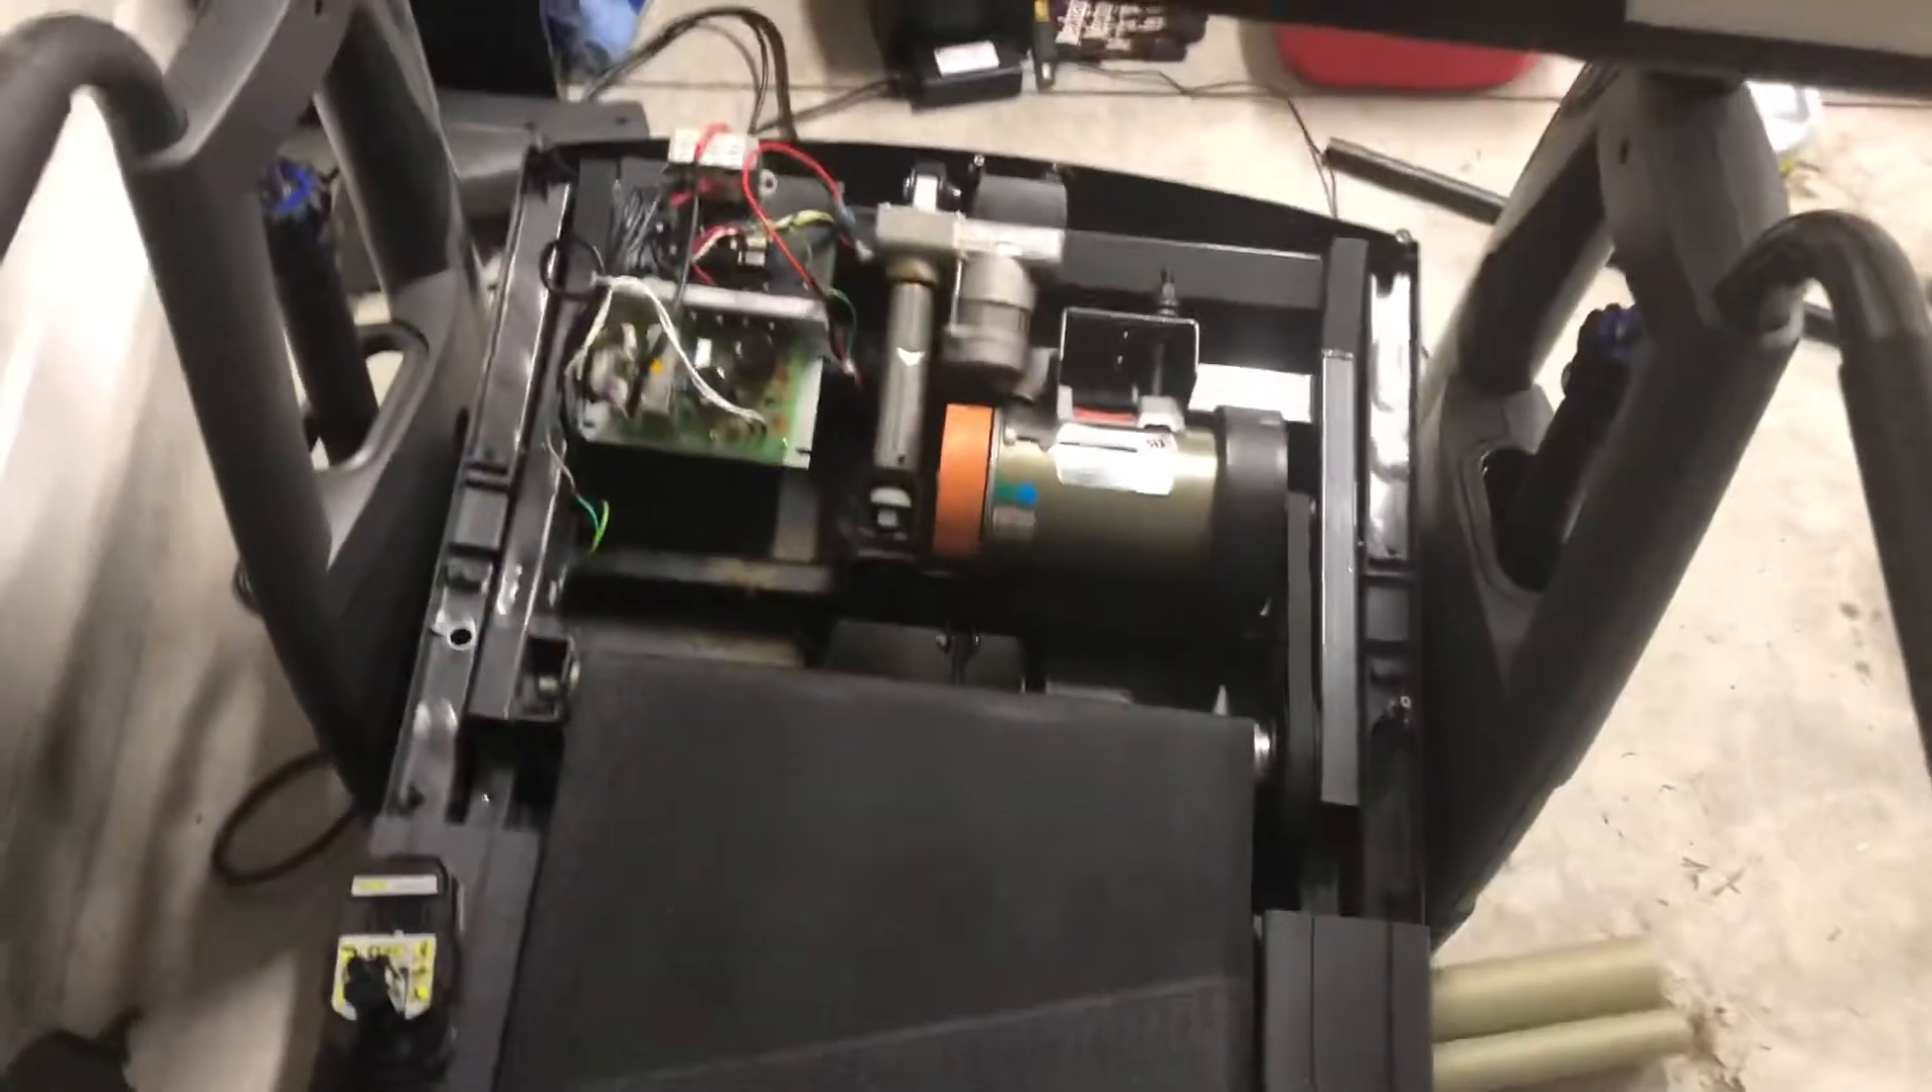And I went ahead and taken the front cover off here exposing the motor and the control board here.